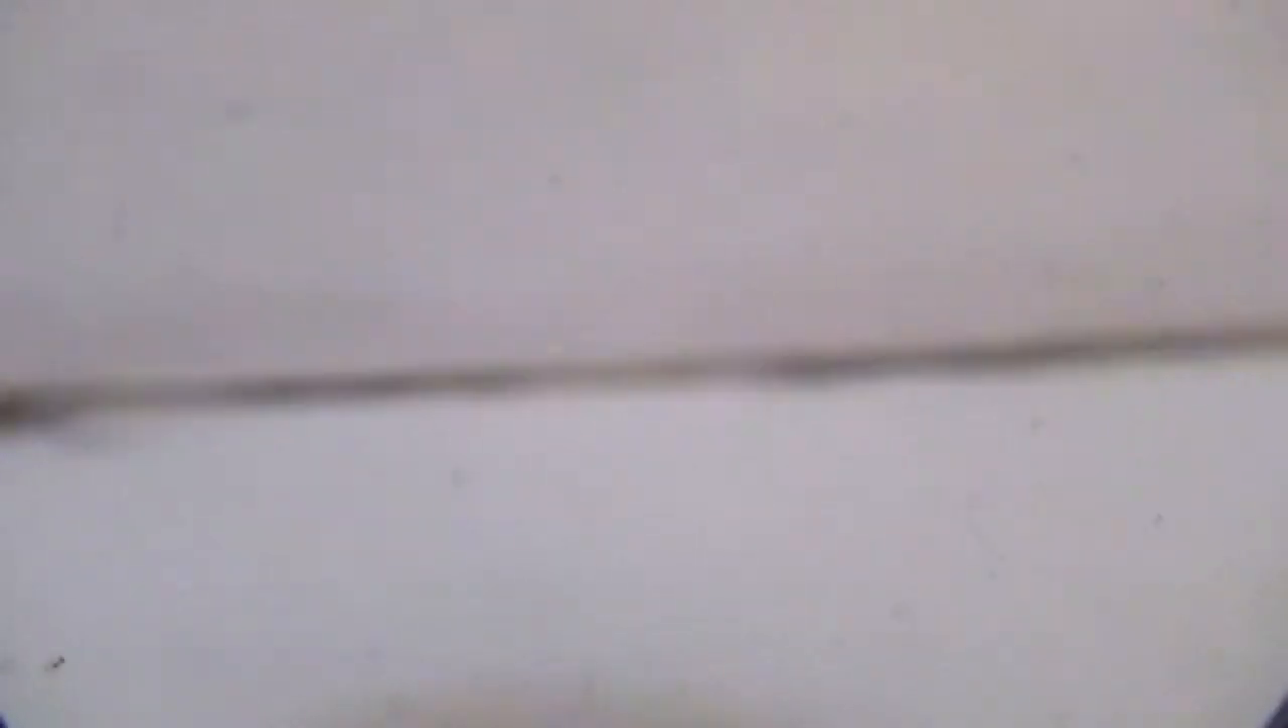The wall has separated from the ceiling and it's not looking good.